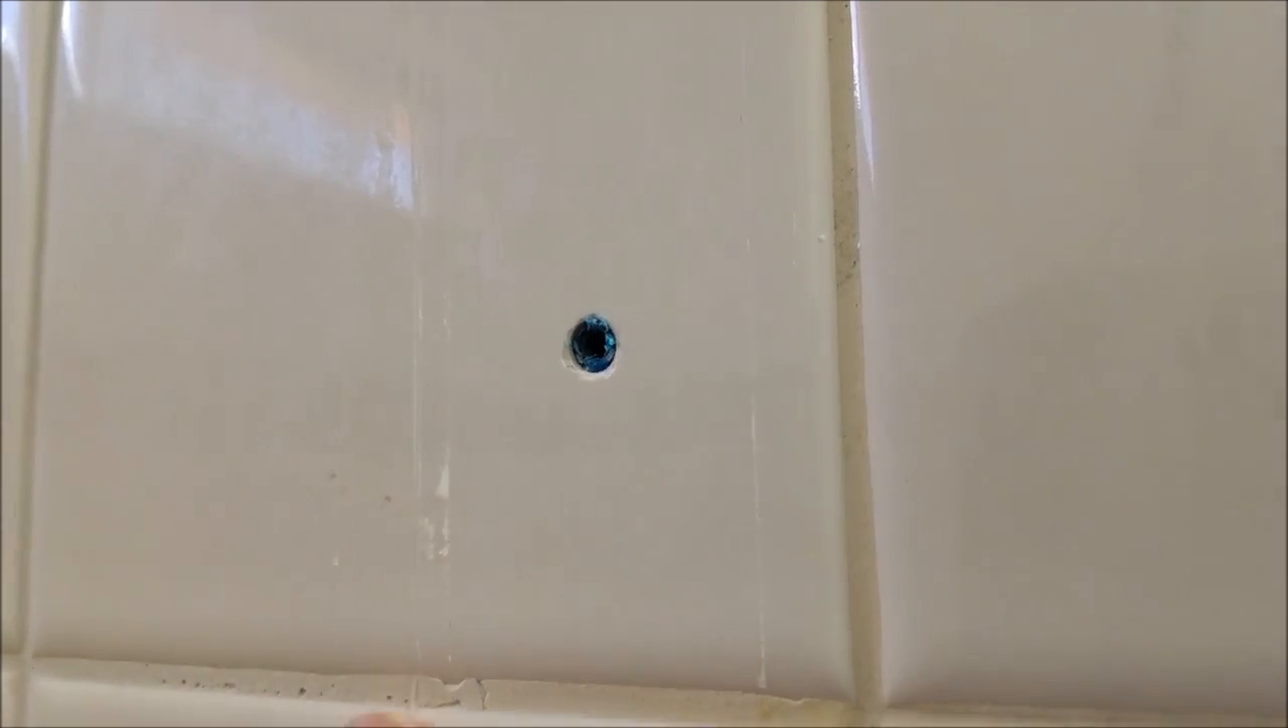These two silicone lines and this blue anchor is what's left of what was holding on the glass door to the tub surround.